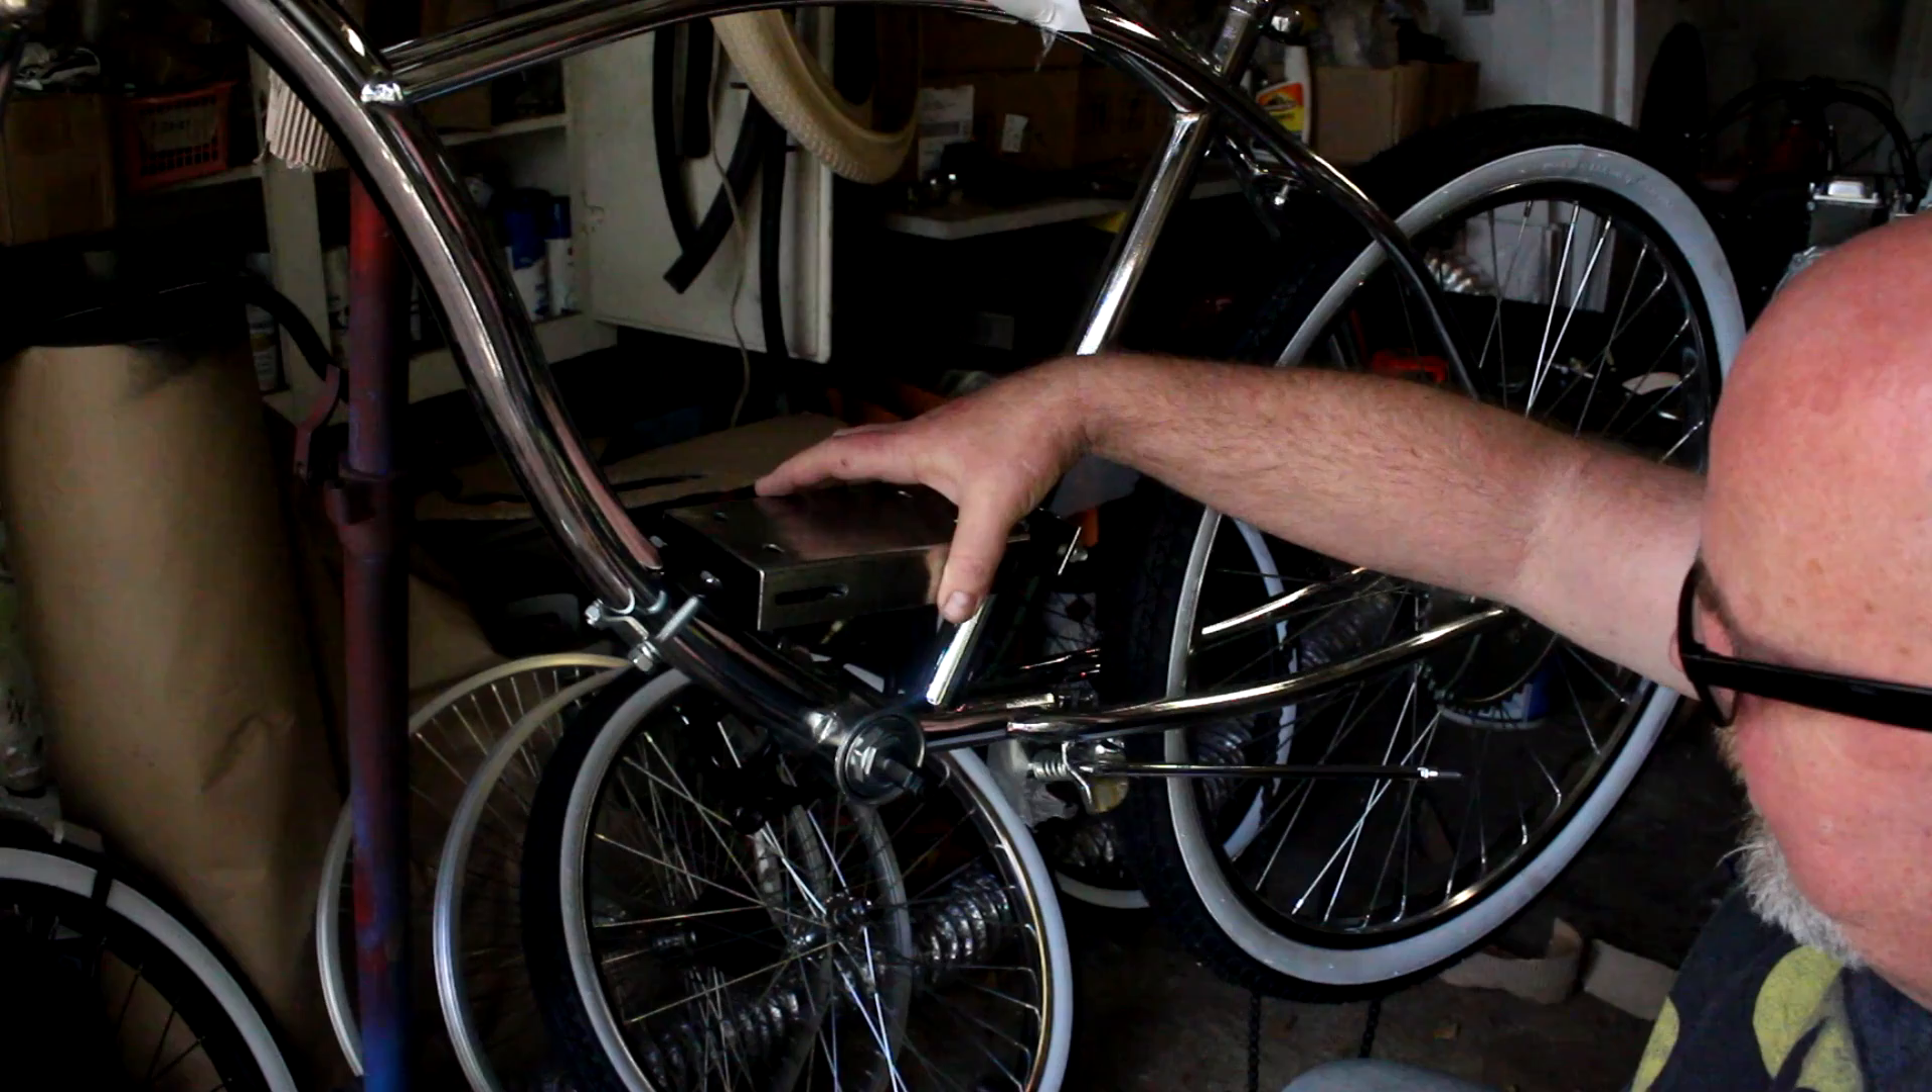So I've got the motor mount mocked up on the frame.